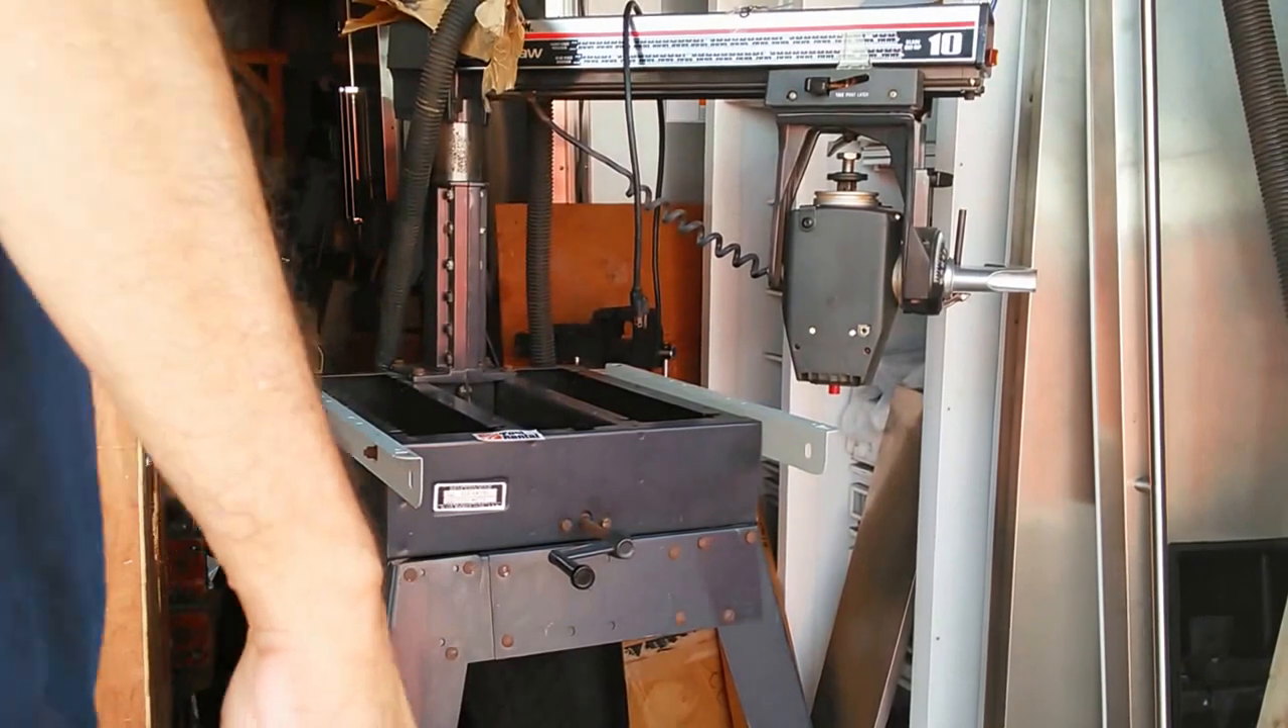All right, so now I've got the rails in place.